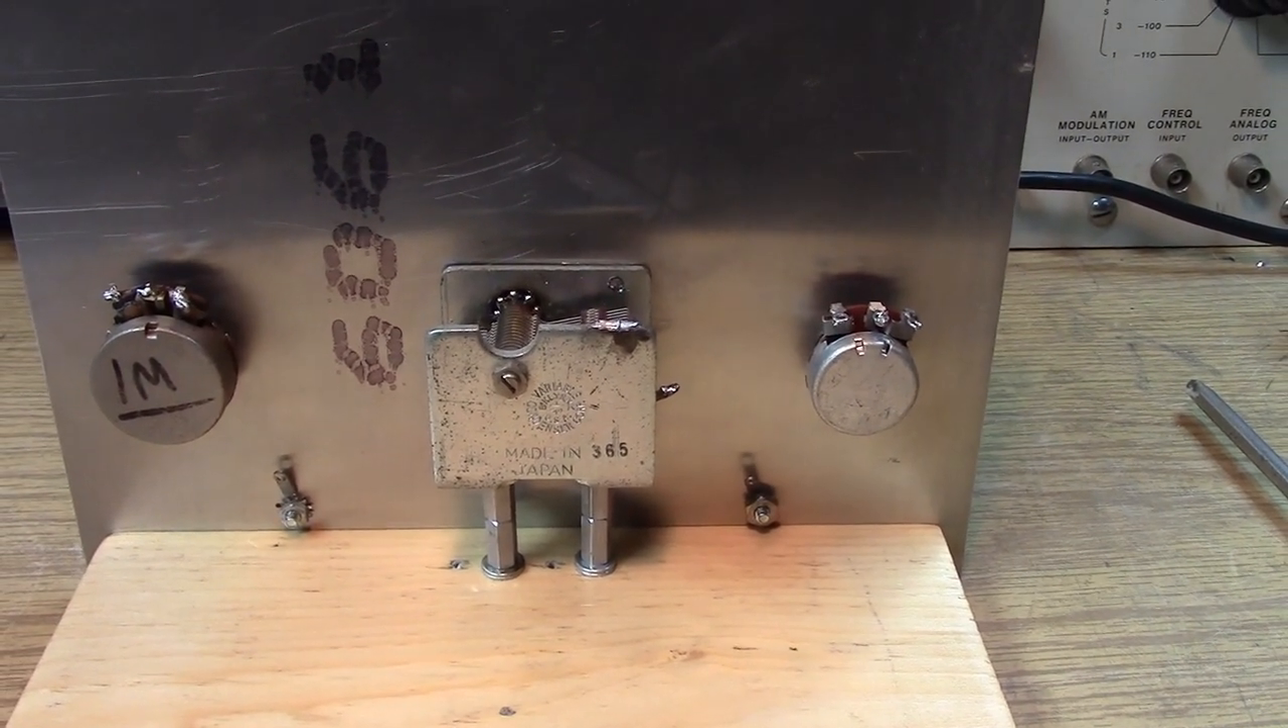So we have our two controls mounted.